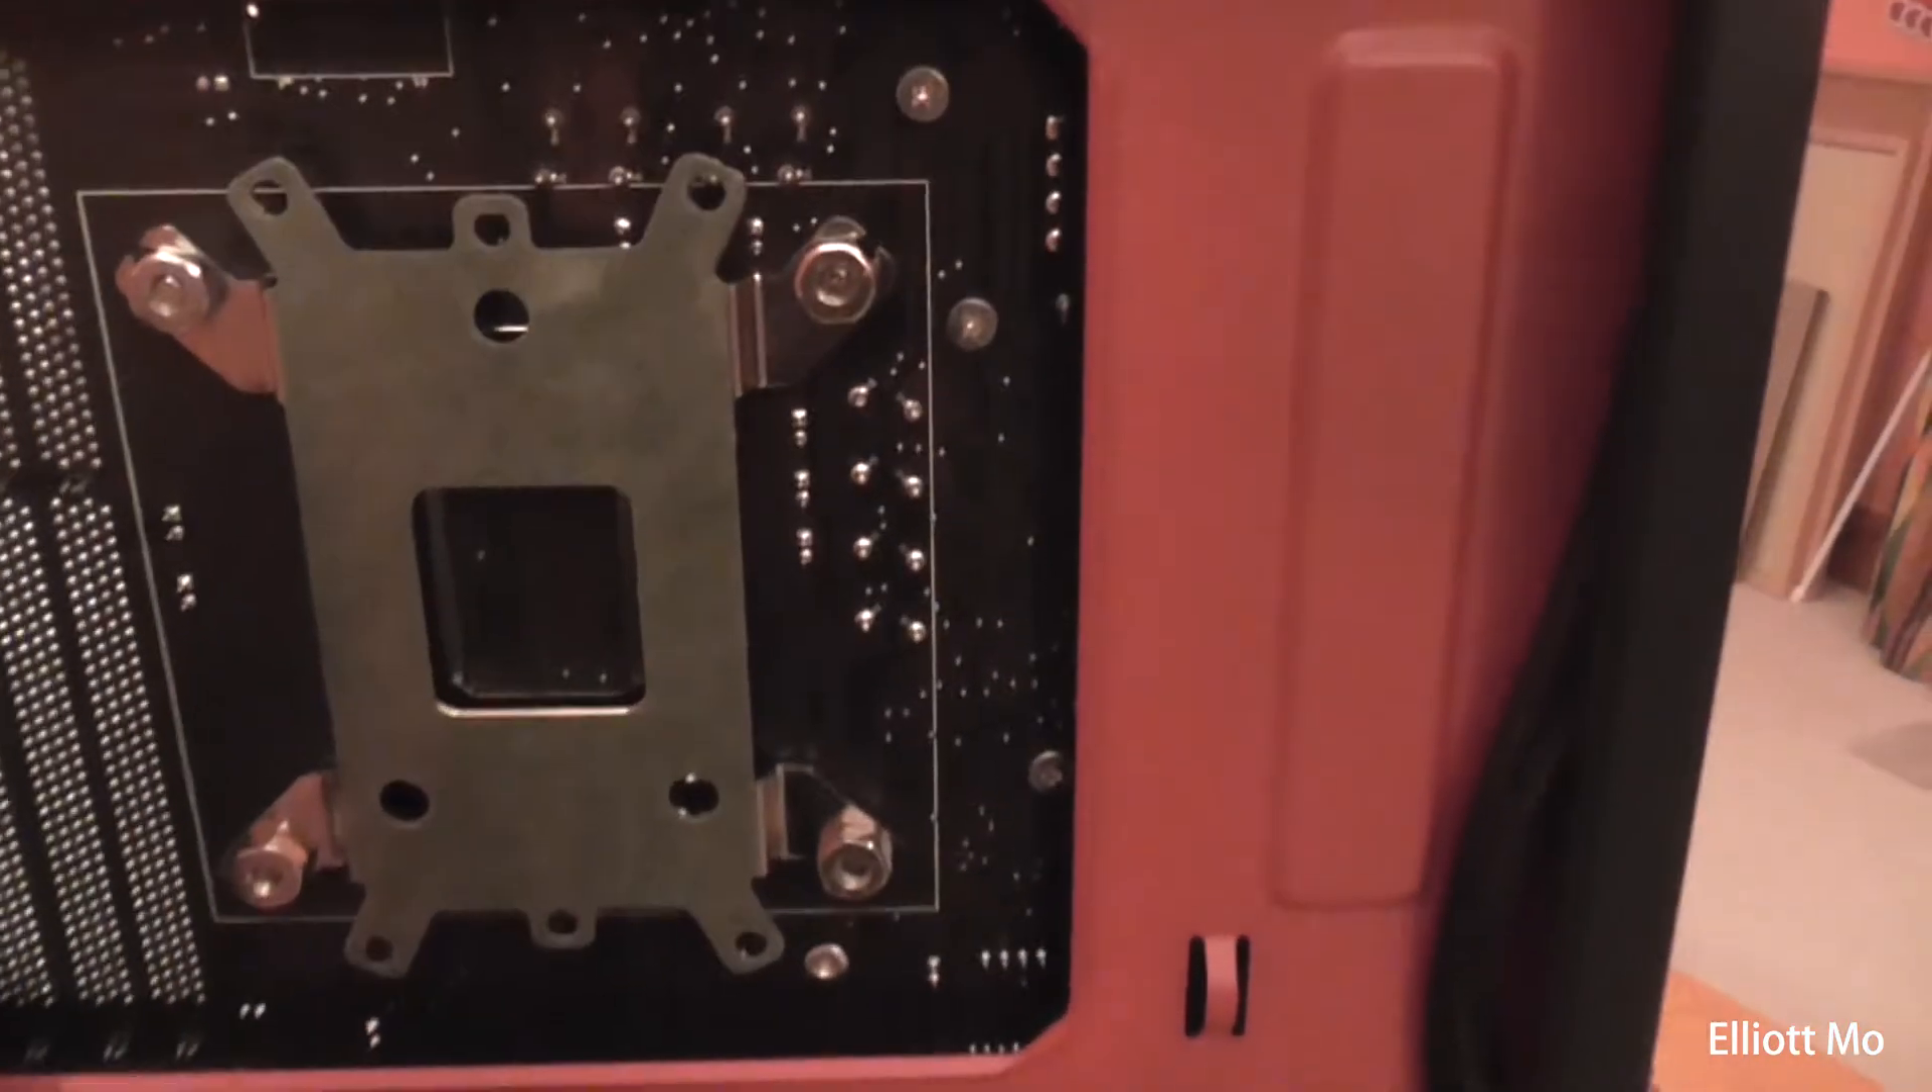So I've just got the bracket on.